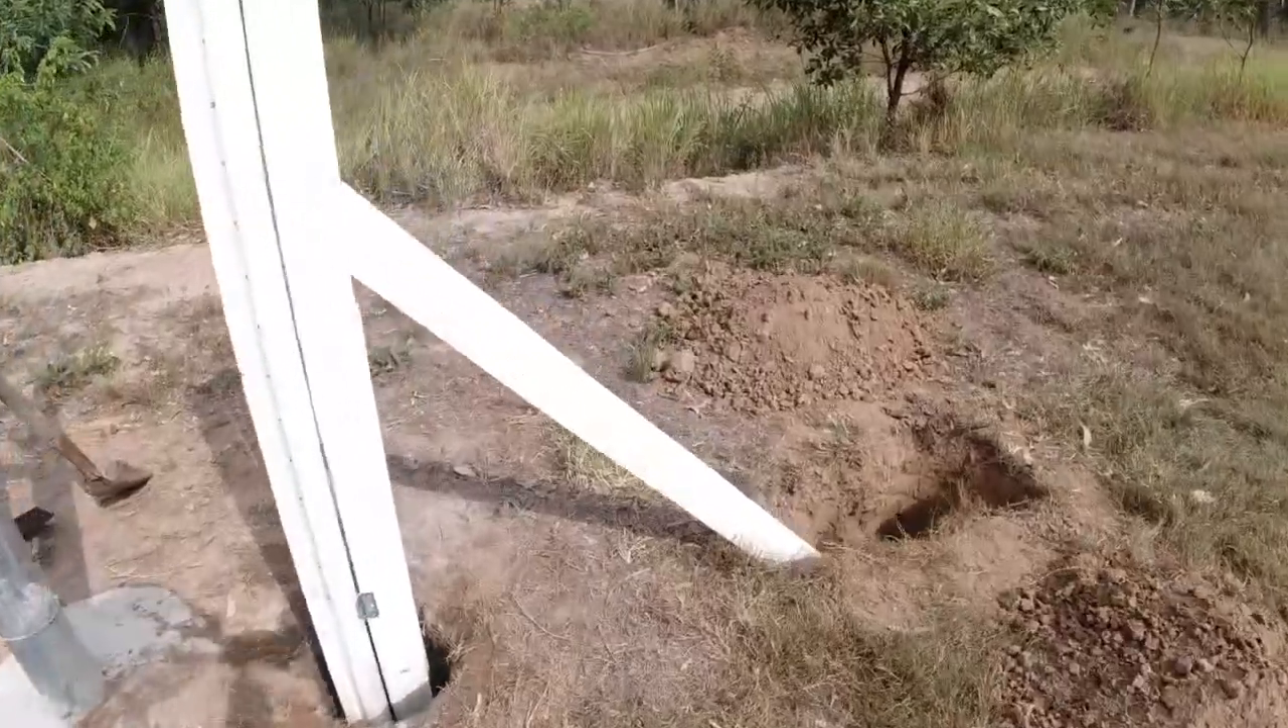Righto, so there's the brace installed. It's not installed, it's just roughly sitting in place so I can give you guys a look.